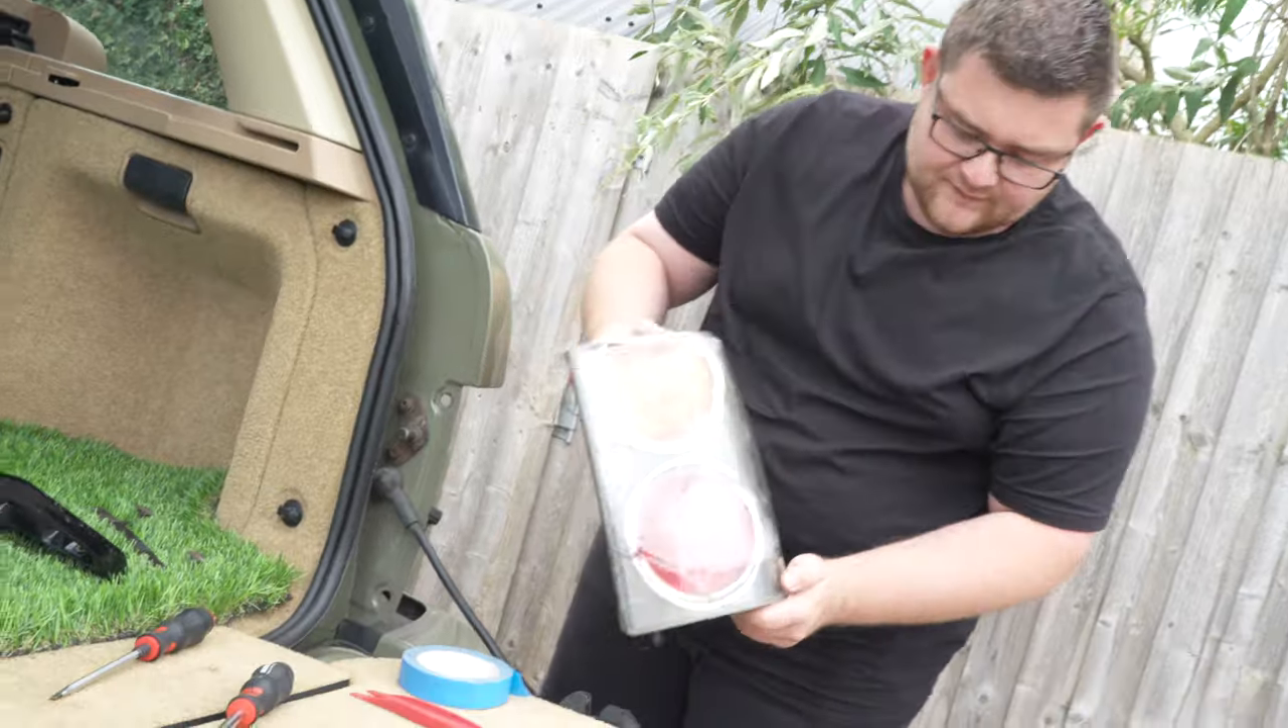And that is the rear light removed.